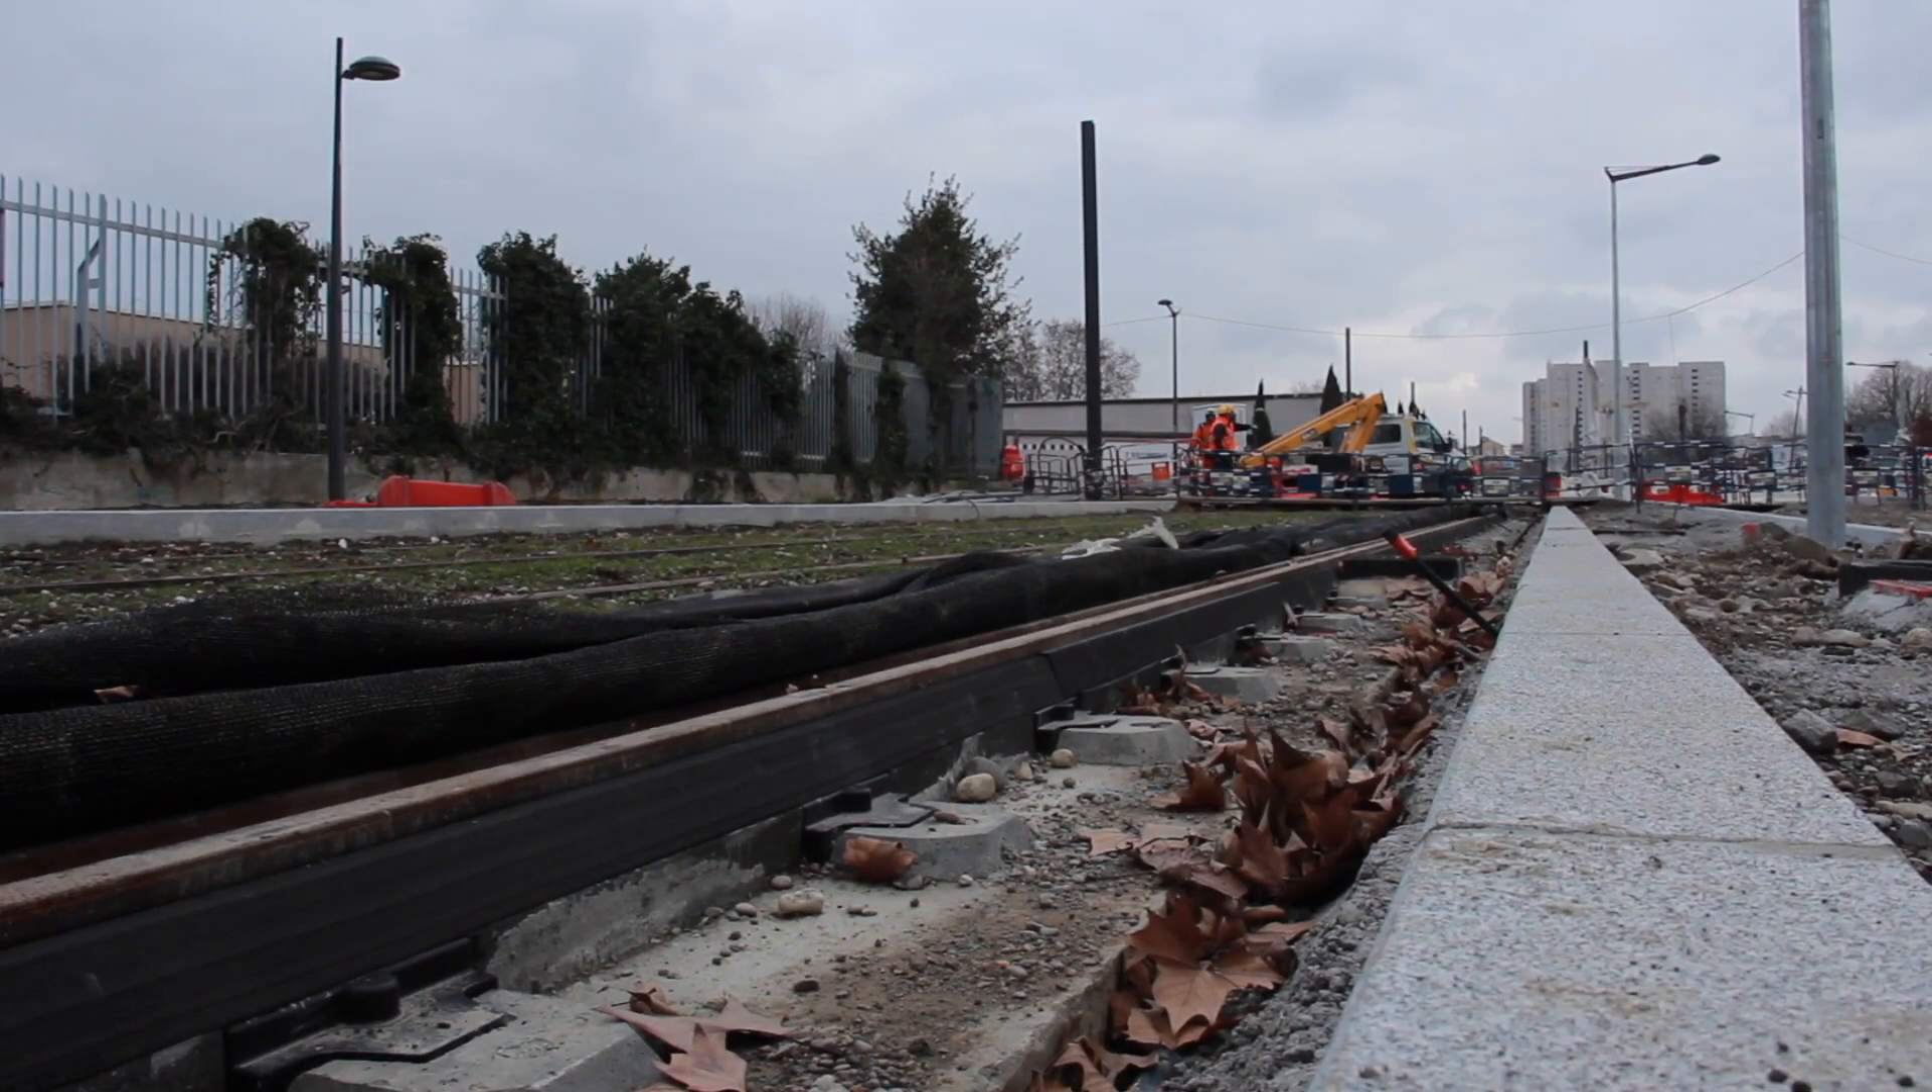Sur les plateformes de voie ferrée, les rails ont été installés sur une grande partie du tracé.